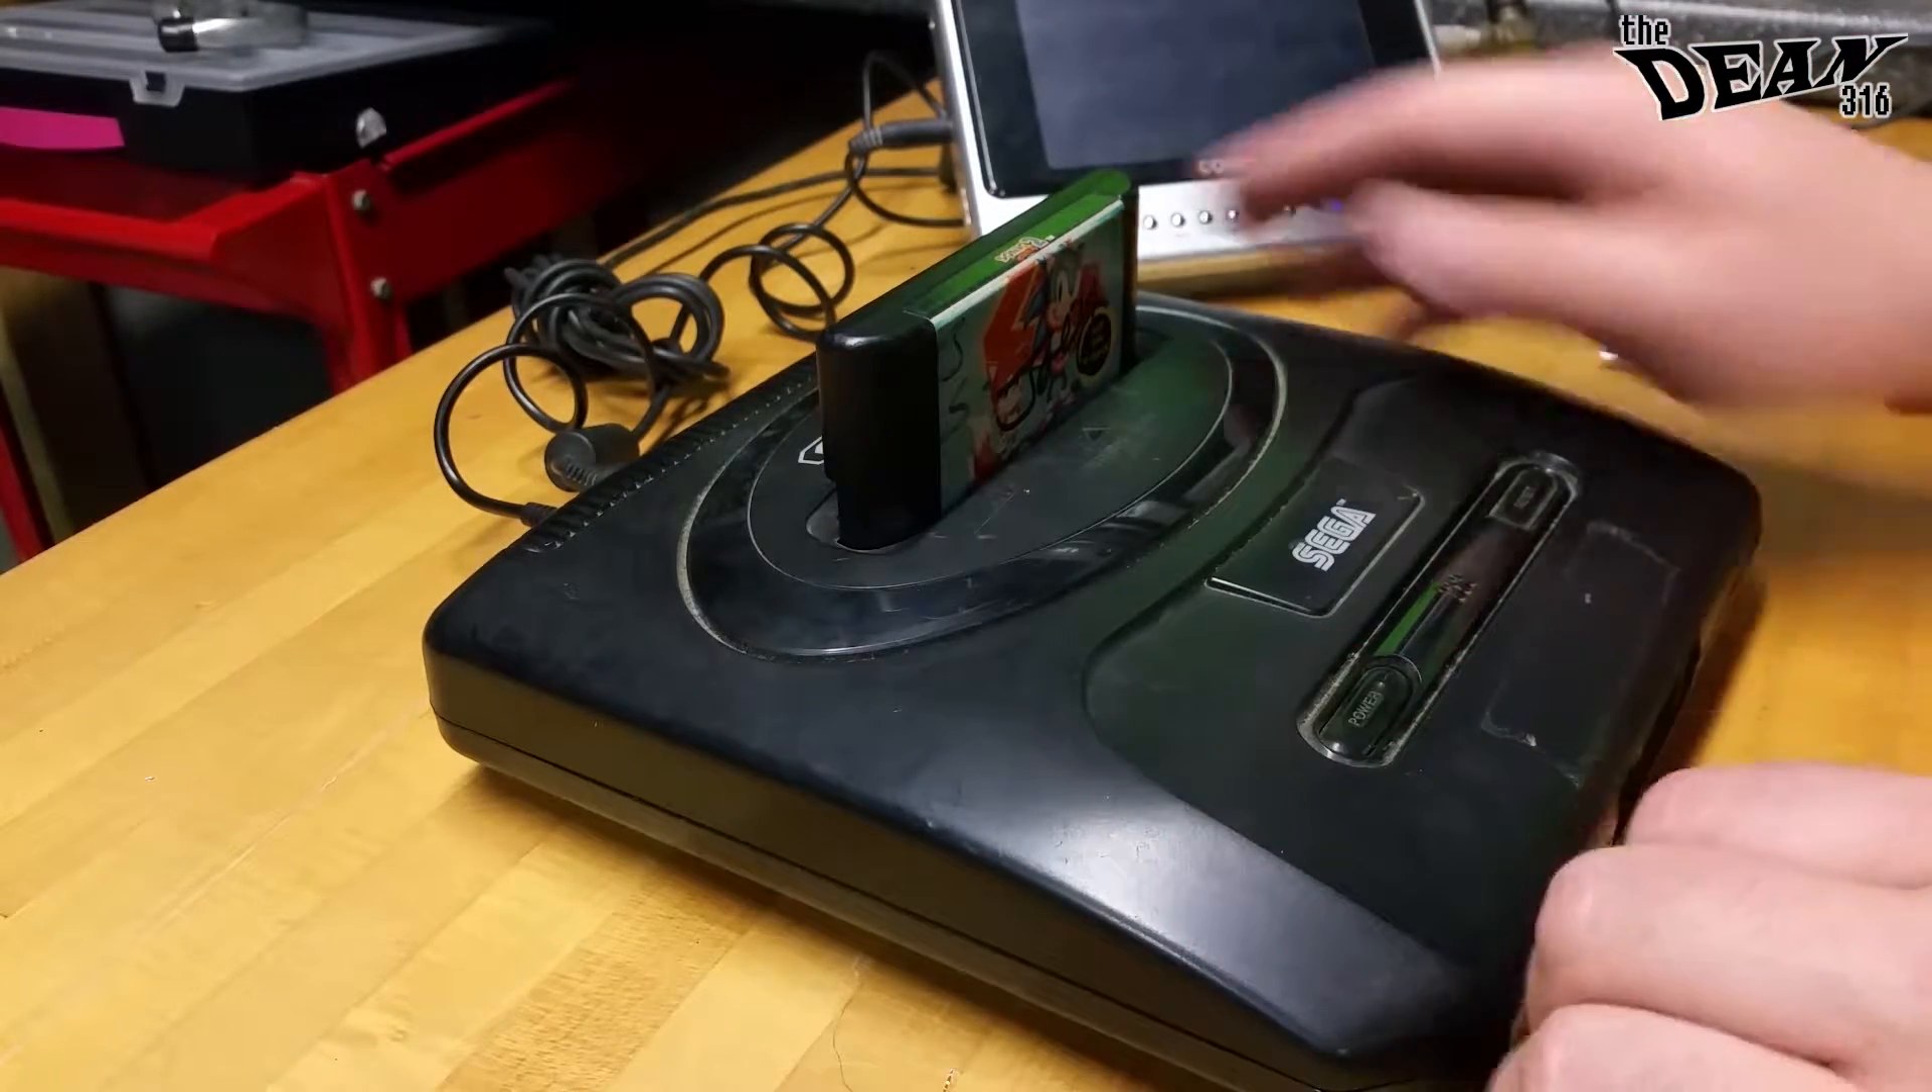So, last step's complete. Genesis Model 2 reassembled.